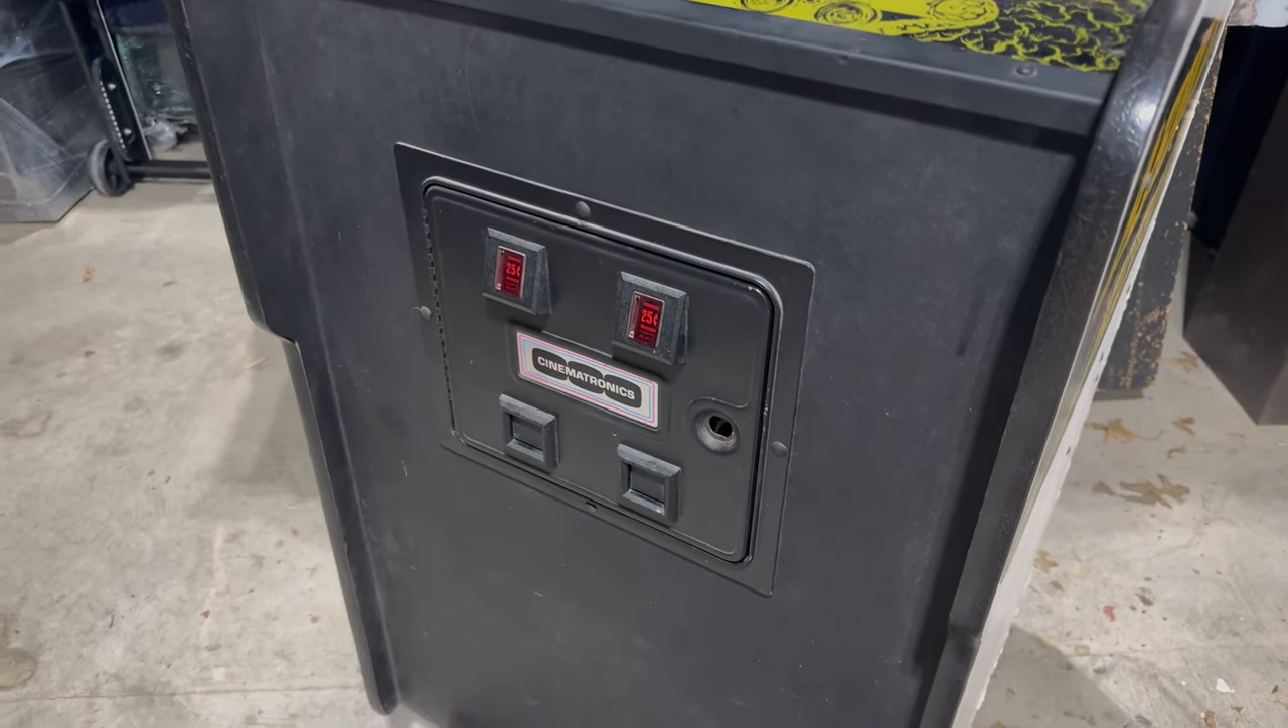A couple more things that I want to do, obviously, the lock is missing on the coin door, so I've got a lock for that.